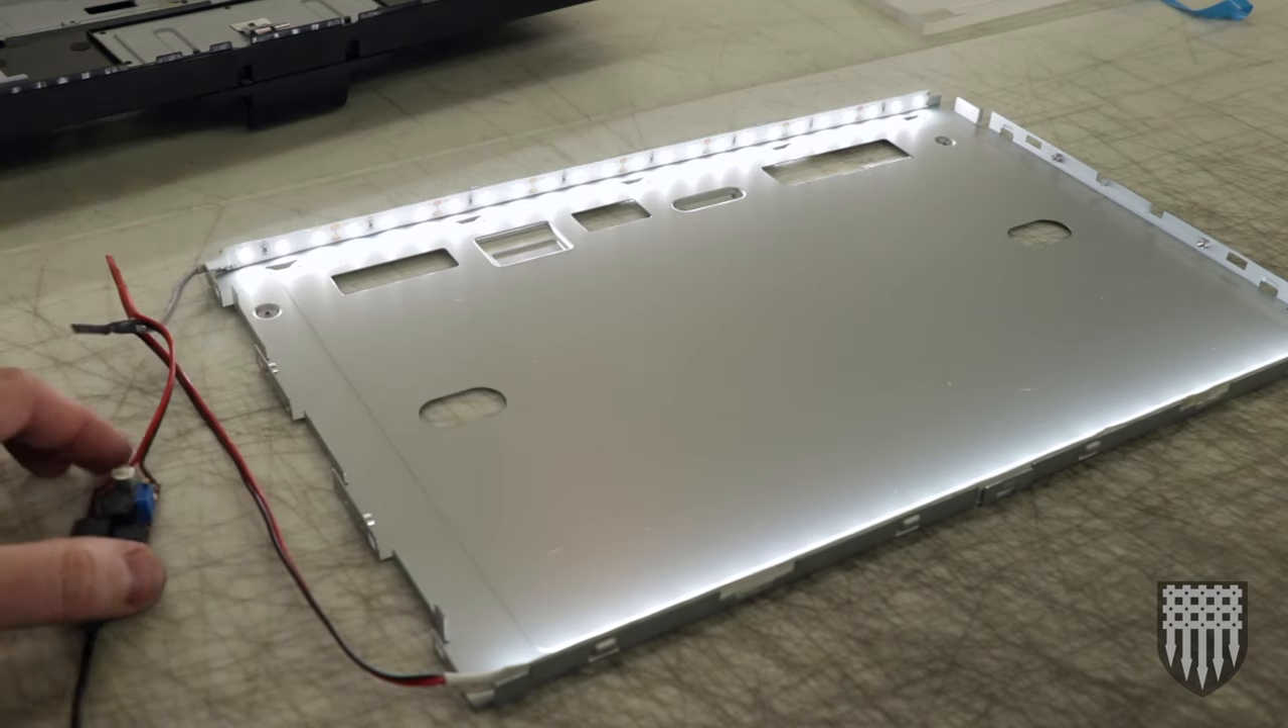Well, that doesn't seem to be adjusting the brightness, but that's essentially the two light strips installed.